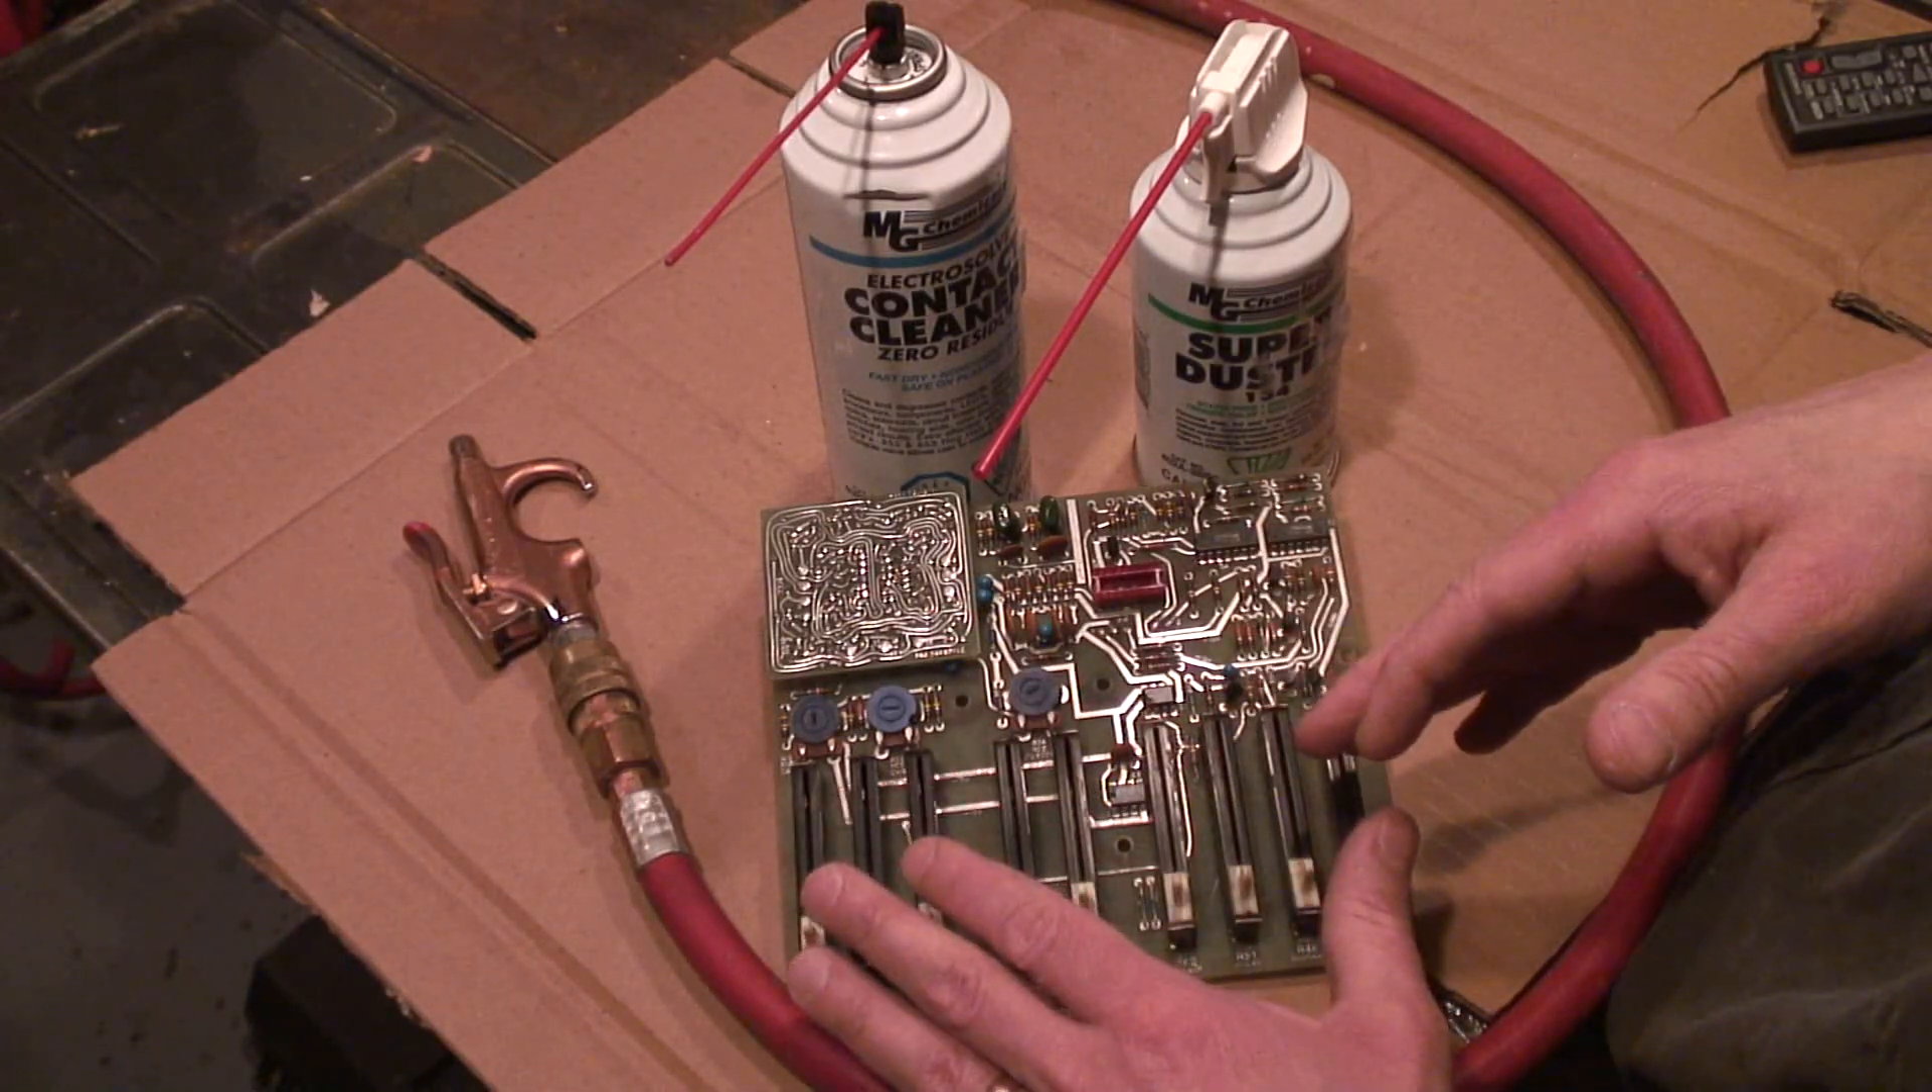It's easier to do most of the cleaning with the faders still attached to the board, but at some point, I'll have to desolder them.